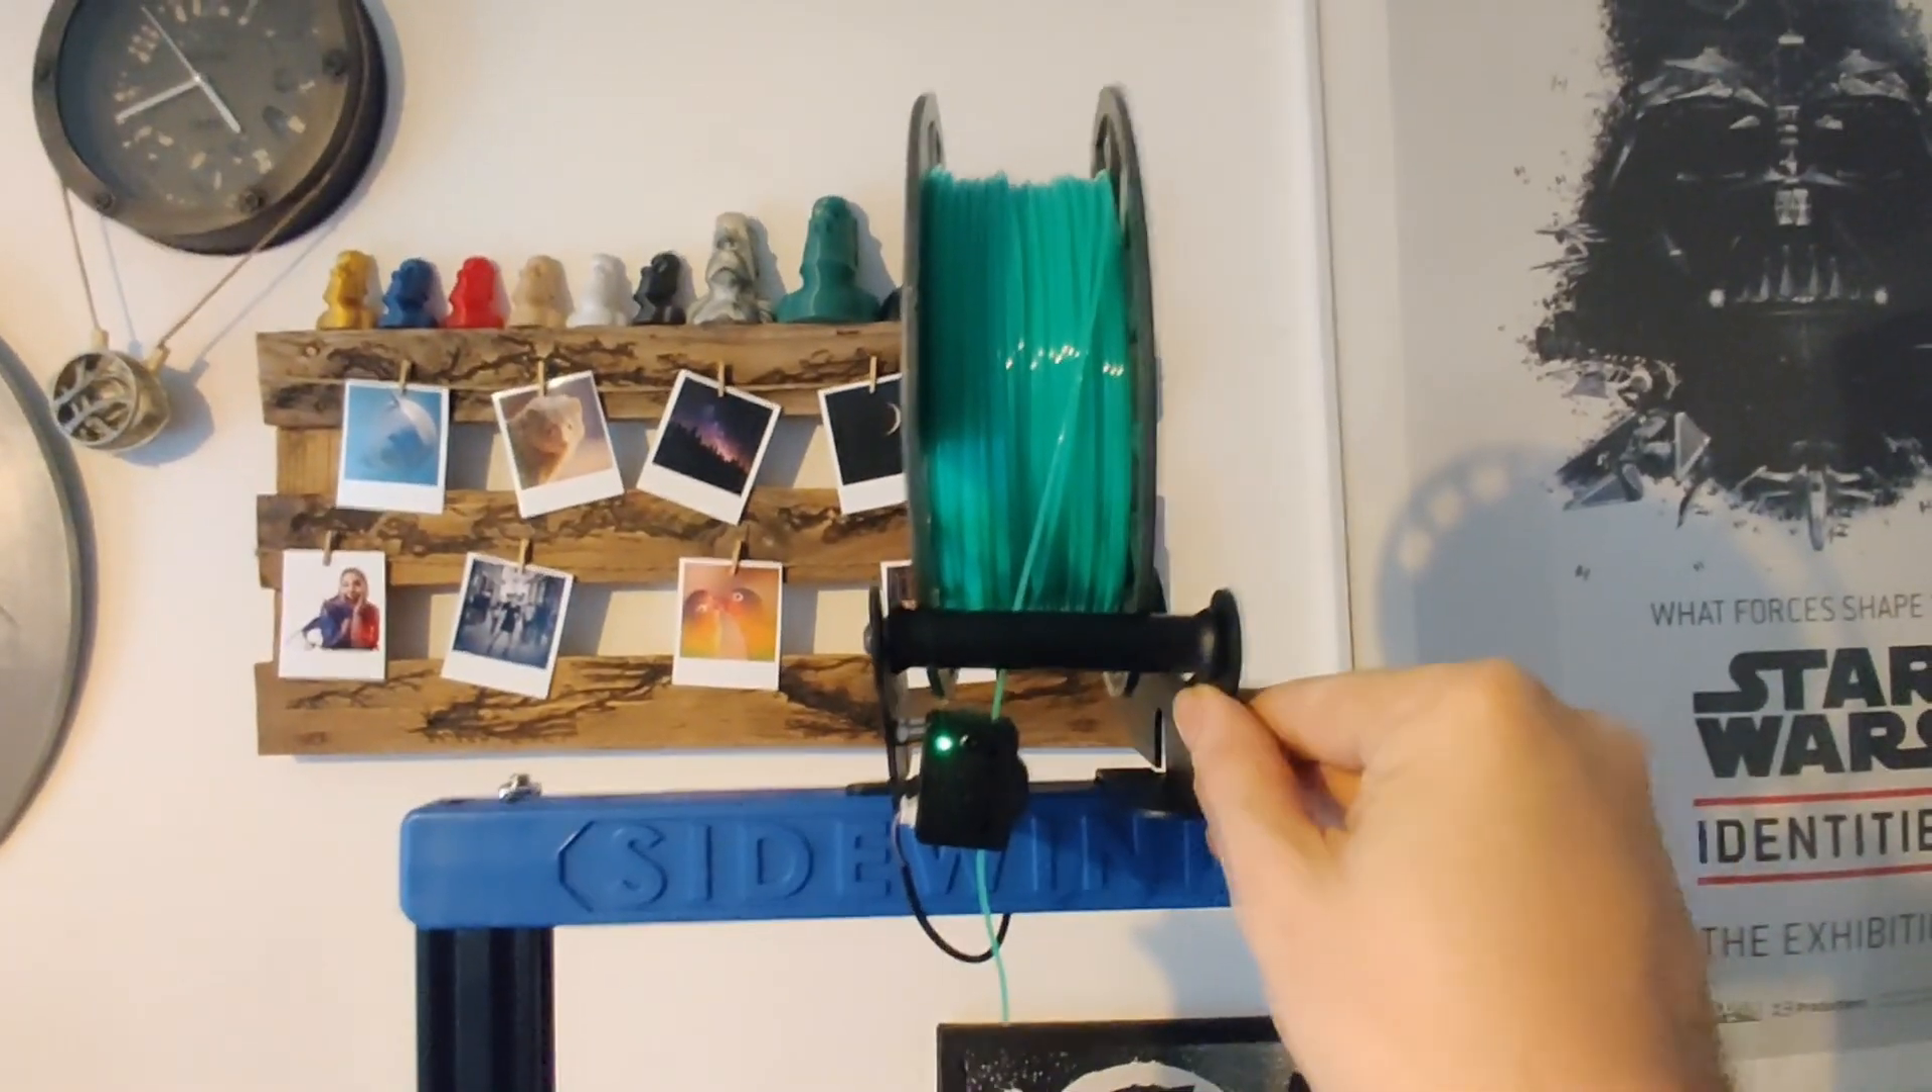Et puis, j'ai placé la bobine sur ce support.